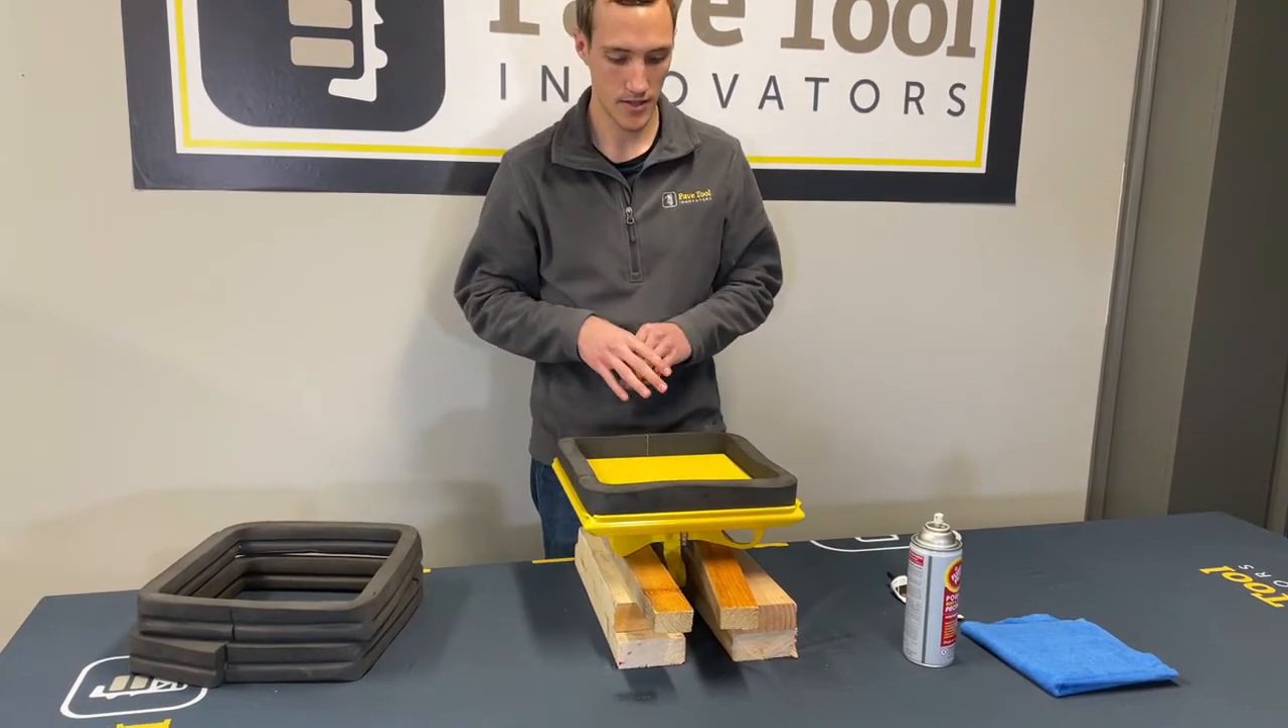Now at this point I do have the foam fully installed.